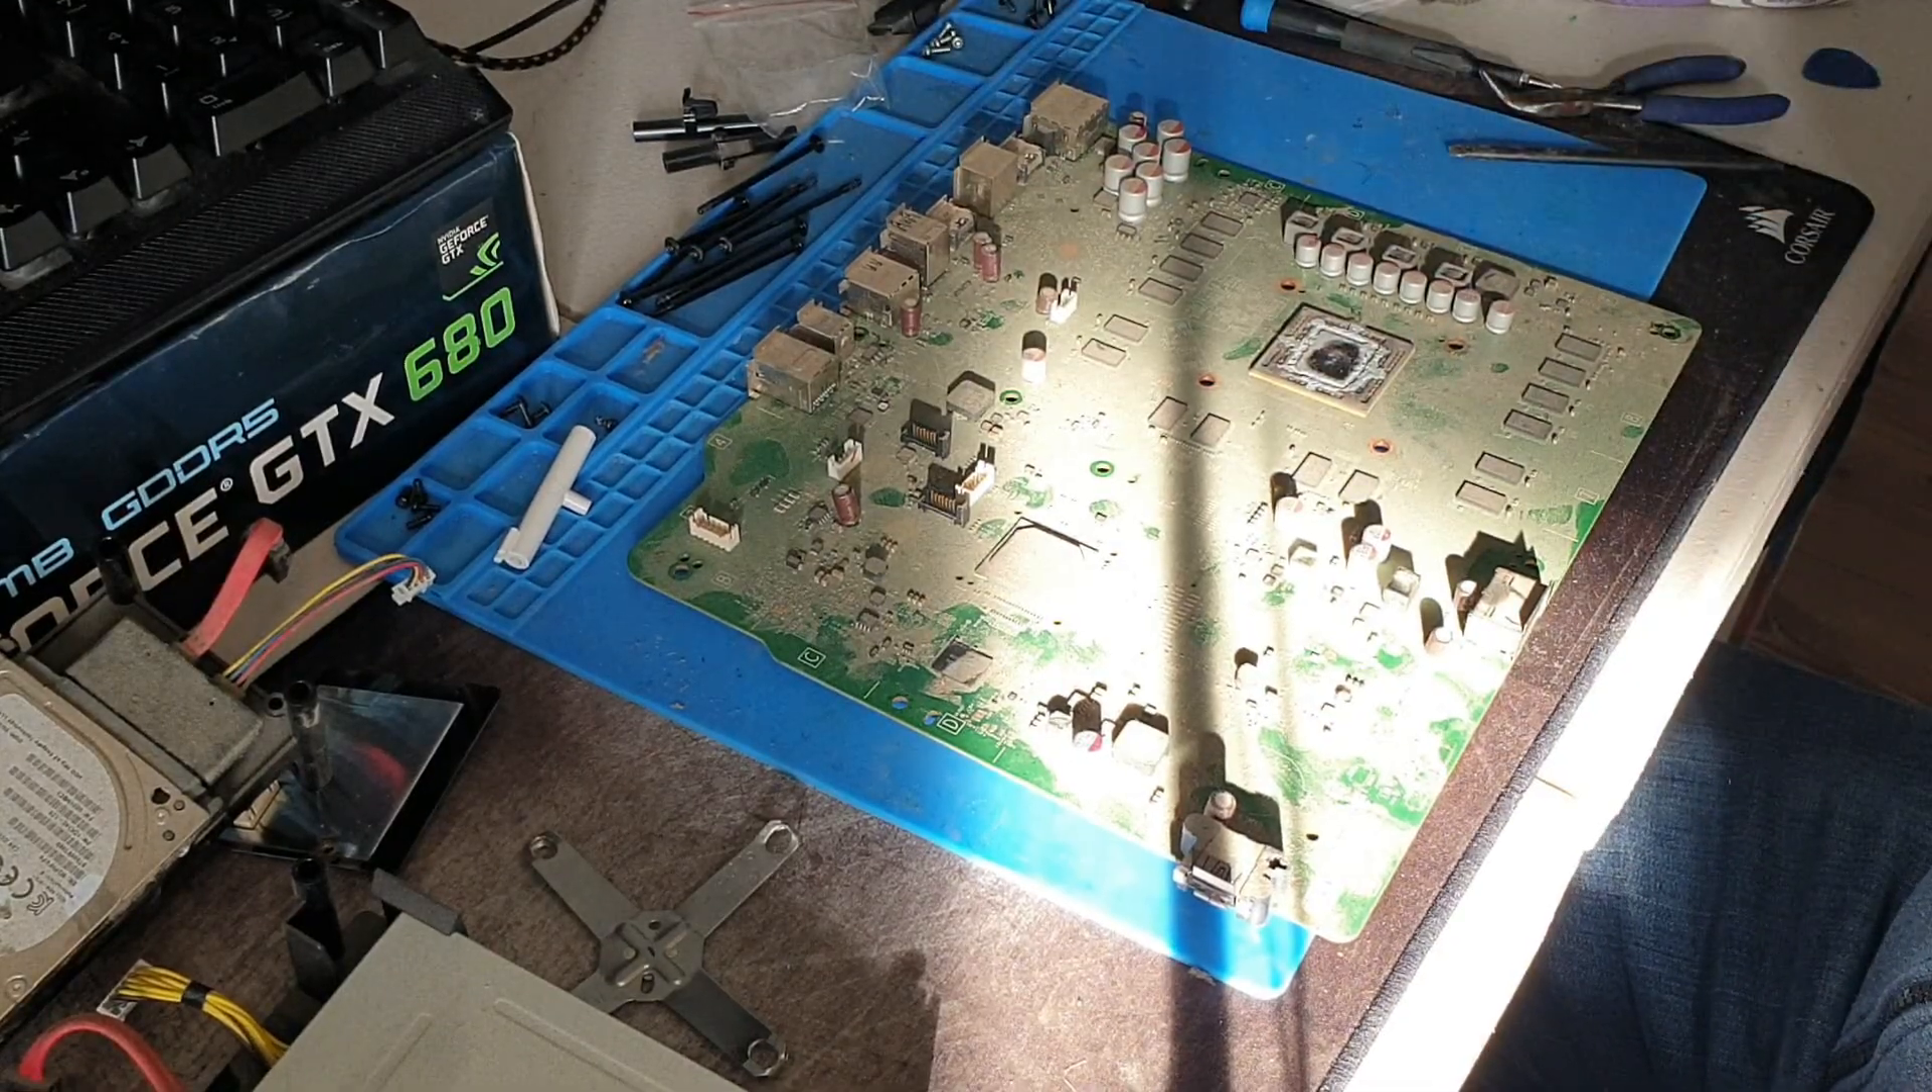Okay so we have the board out now.